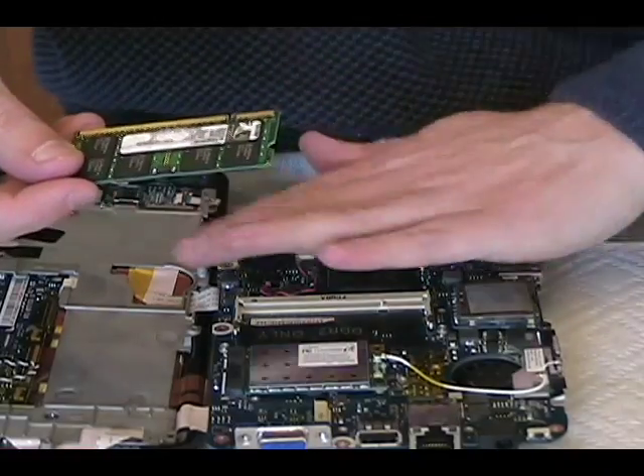It's simply a matter of pulling out this RAM. Done. There's the RAM.